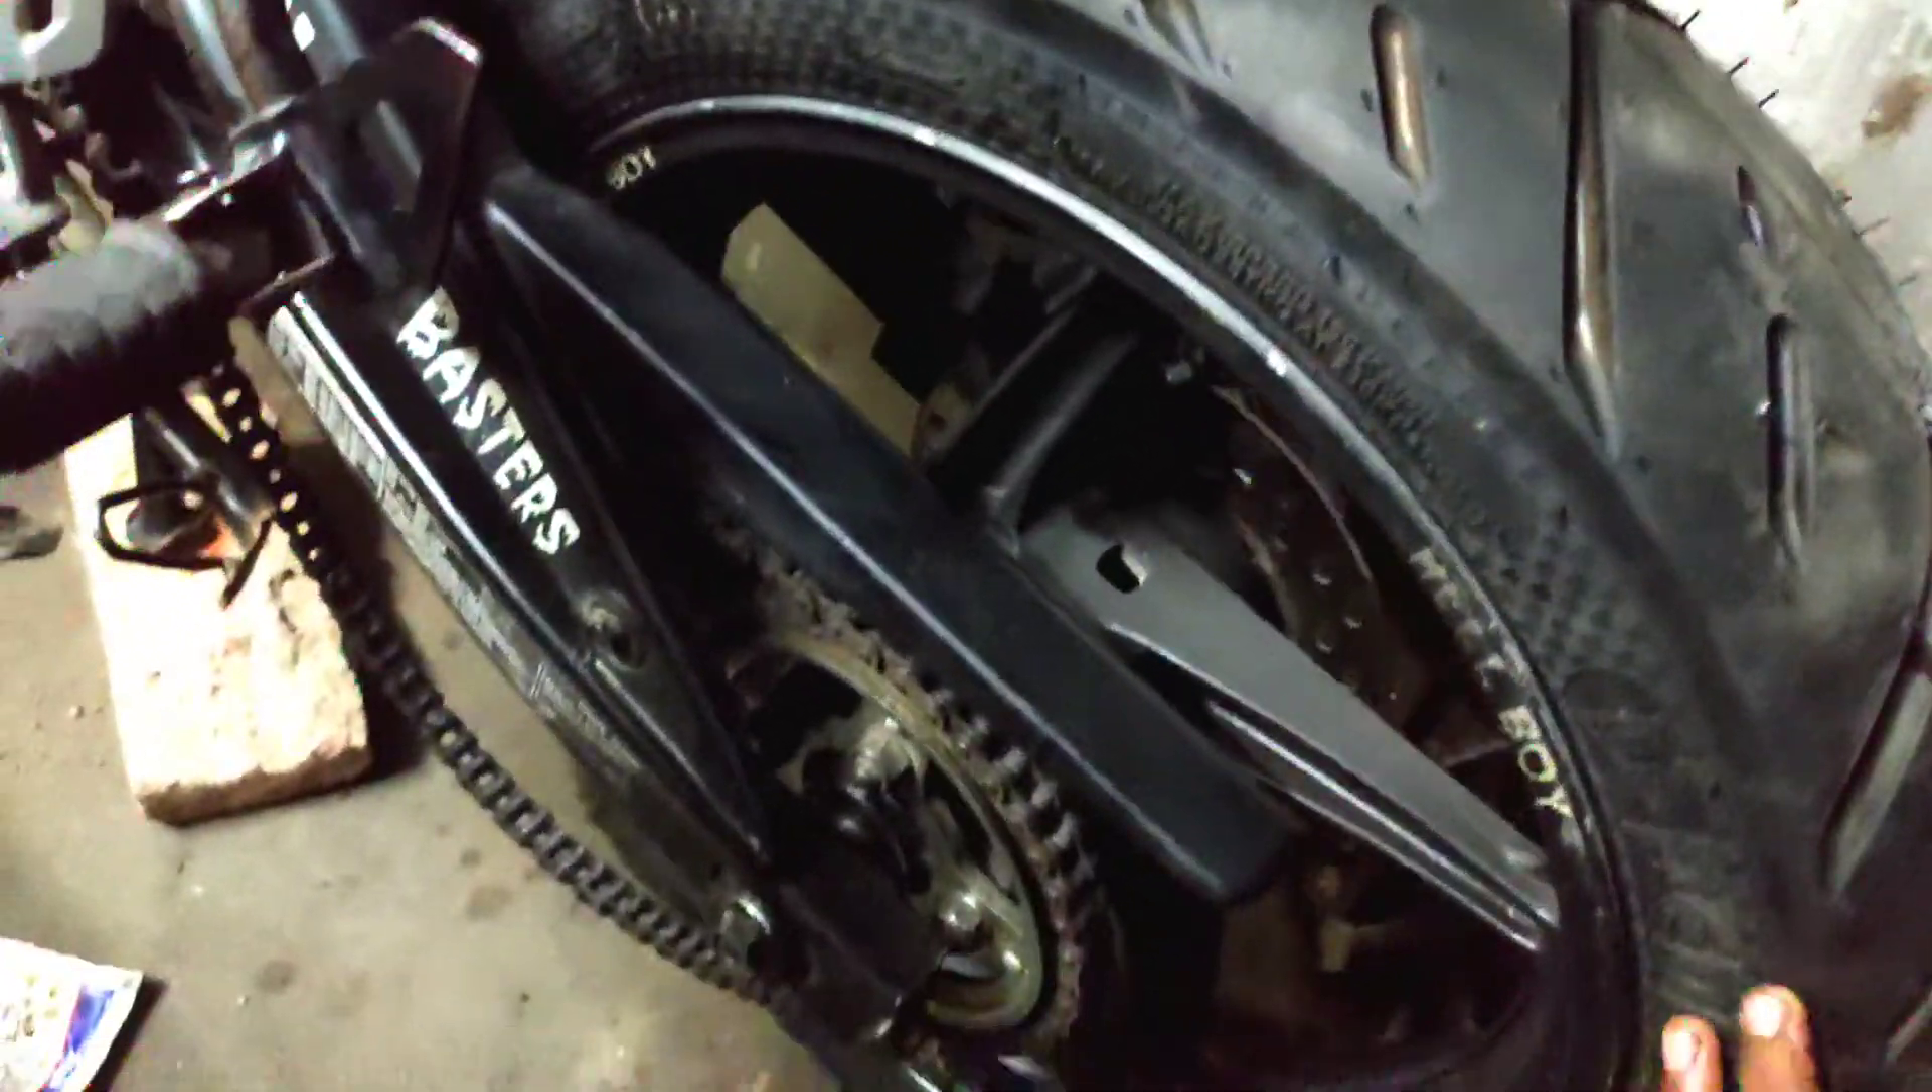तो अभी मैंने टायर को पुरा इंस्टॉल कर दिया है।